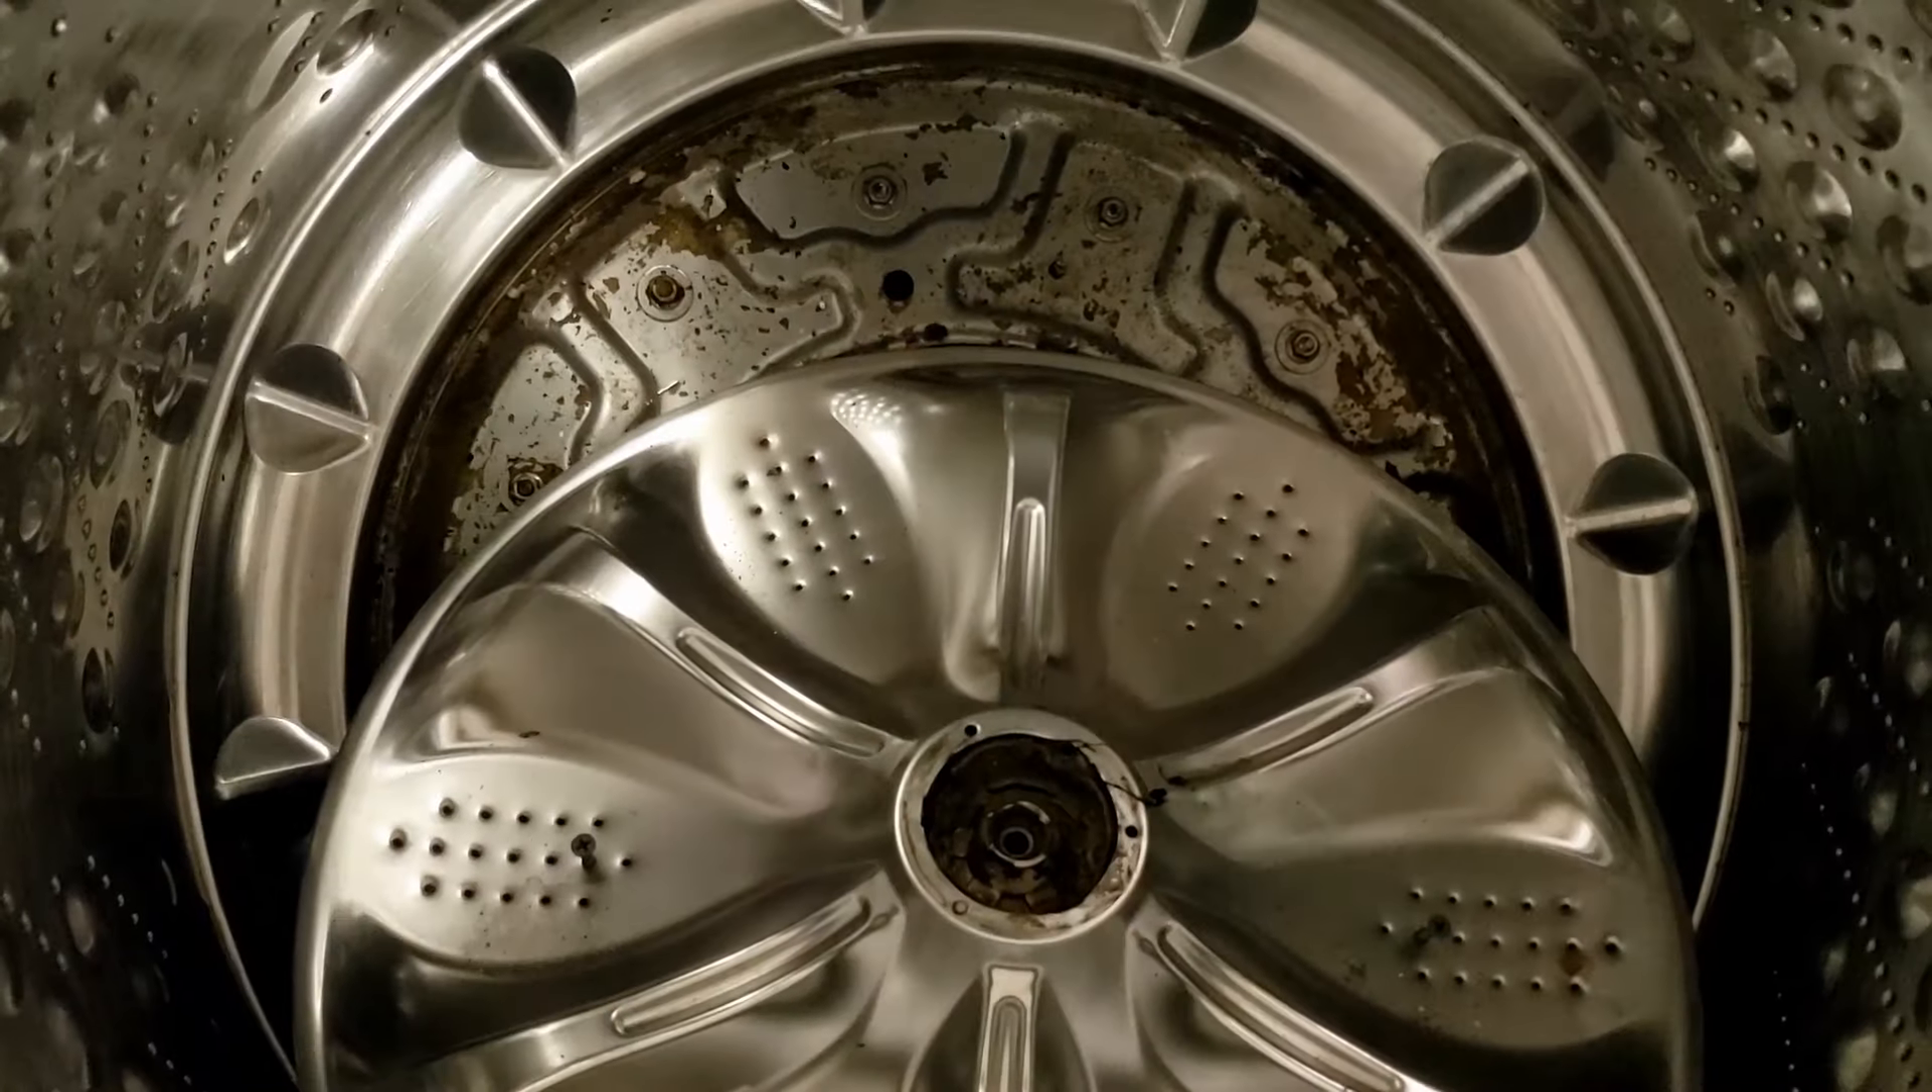And there you go the wash plate has popped out and you can now inspect for whatever is wrong.